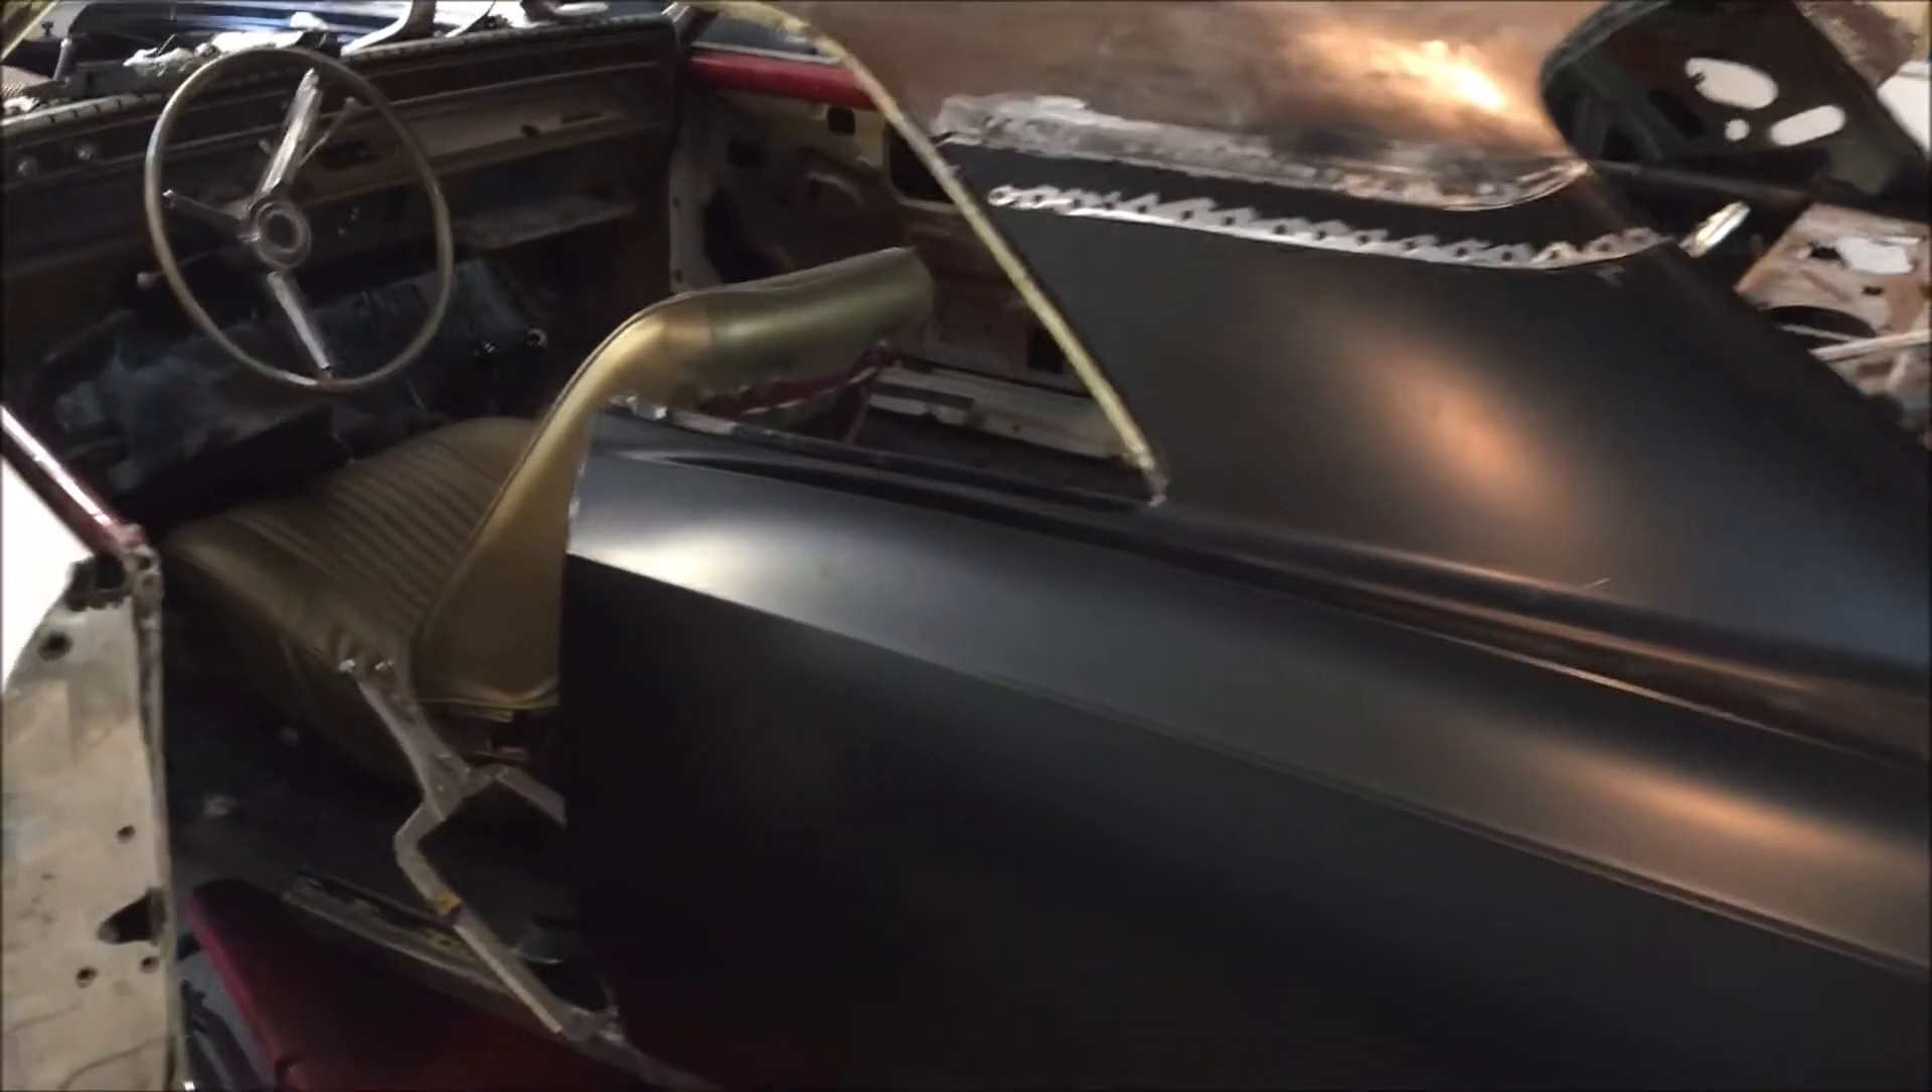Finally, we got the quarter panel. One of the quarter panels hung. It's not in place like with sheet screws or welded yet because we still got to do a little bit more mocking up.